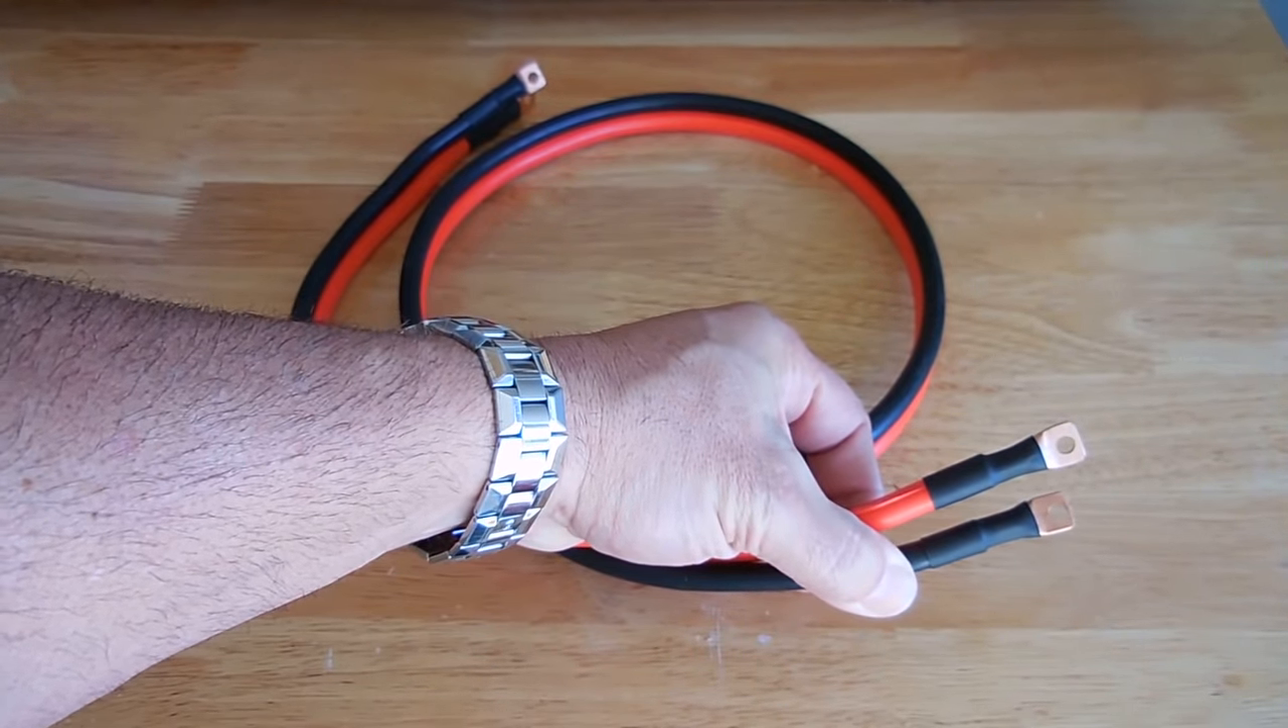You can see how nice the ends look. Got the connection there with the heat shrink.